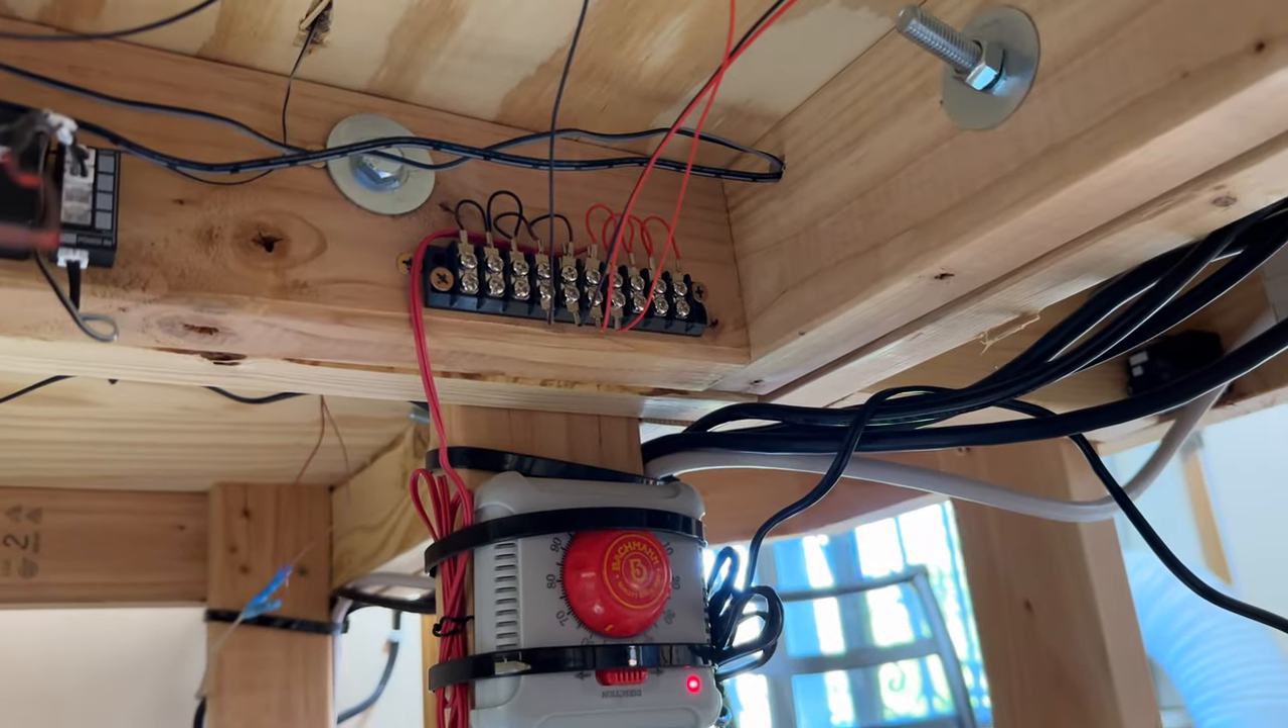But there is the light hub for the woodland scenics lights and then there is the terminal i had already installed this like last year around this time.